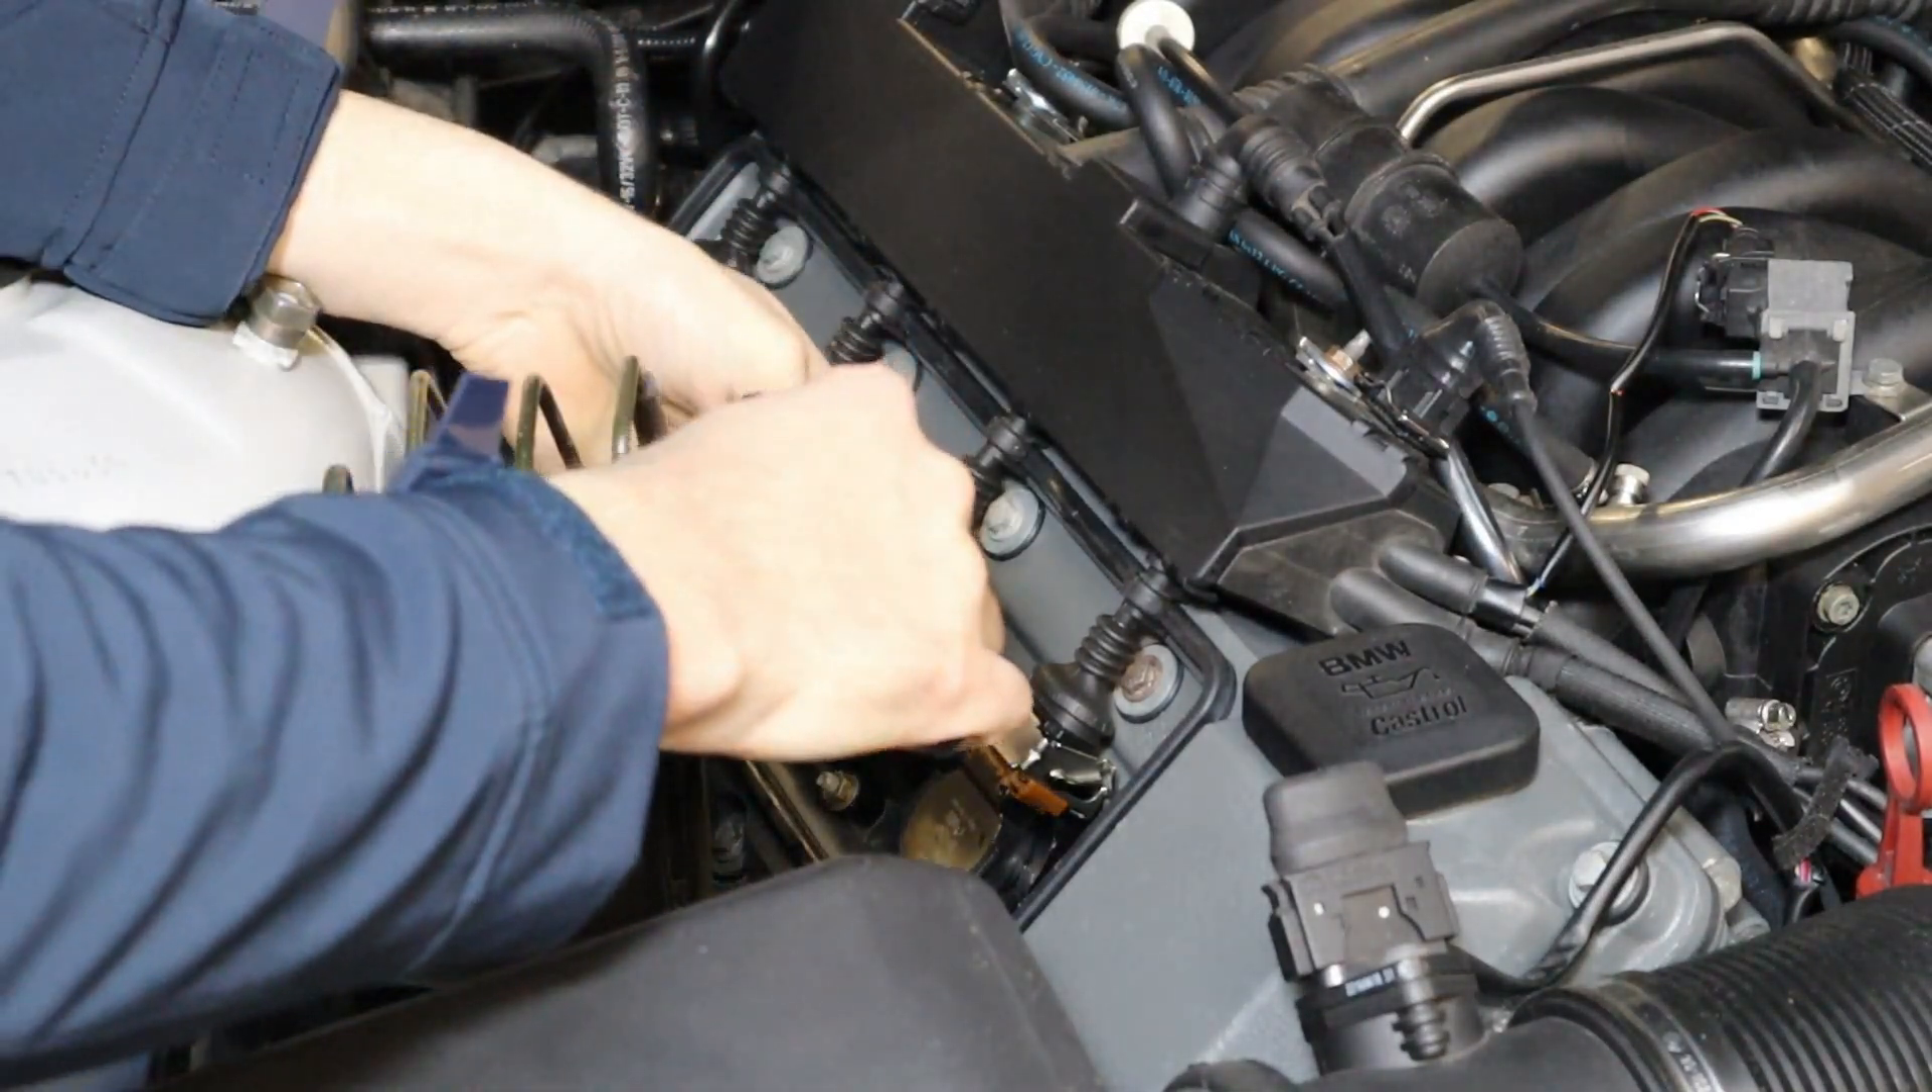With the cover out, you can see the coils are exposed so you can work on them.